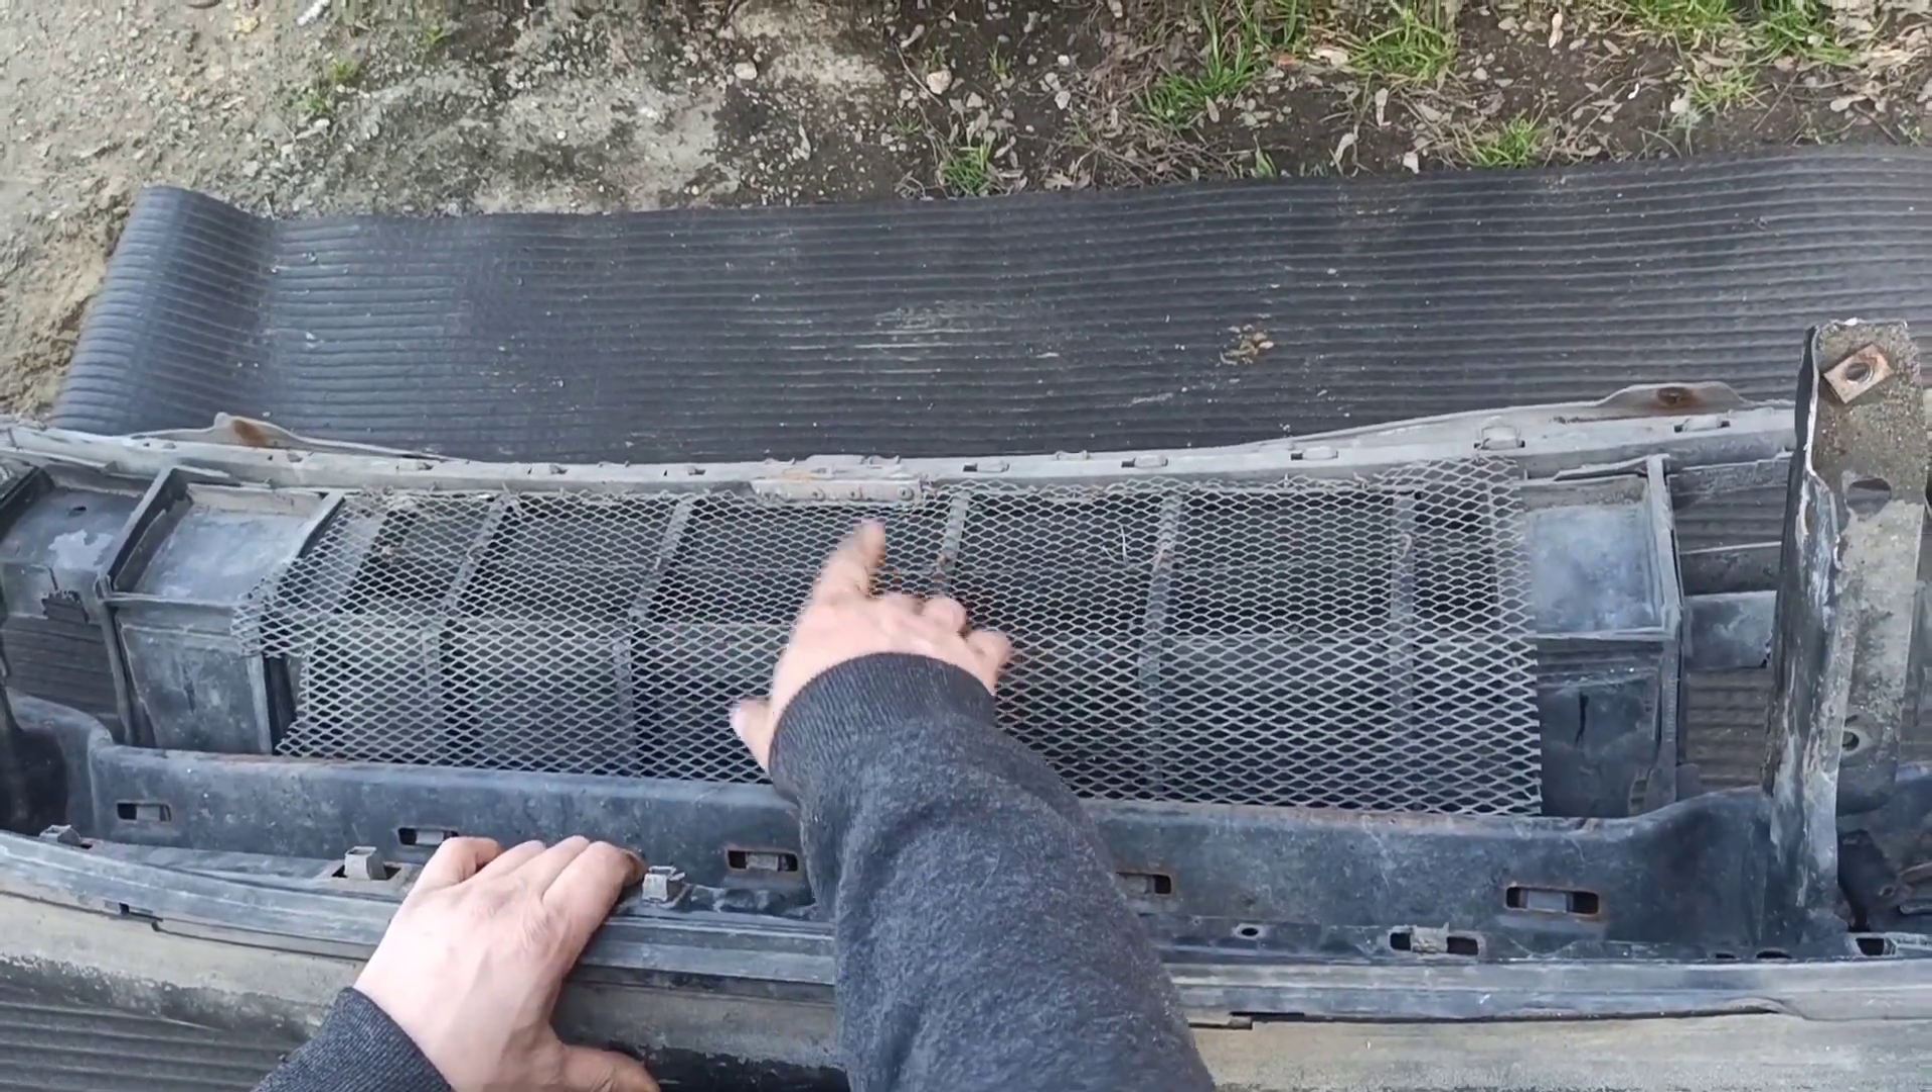Здесь уже стоит сеточка. И вот эта сеточка очень хорошо держит этот бампер.